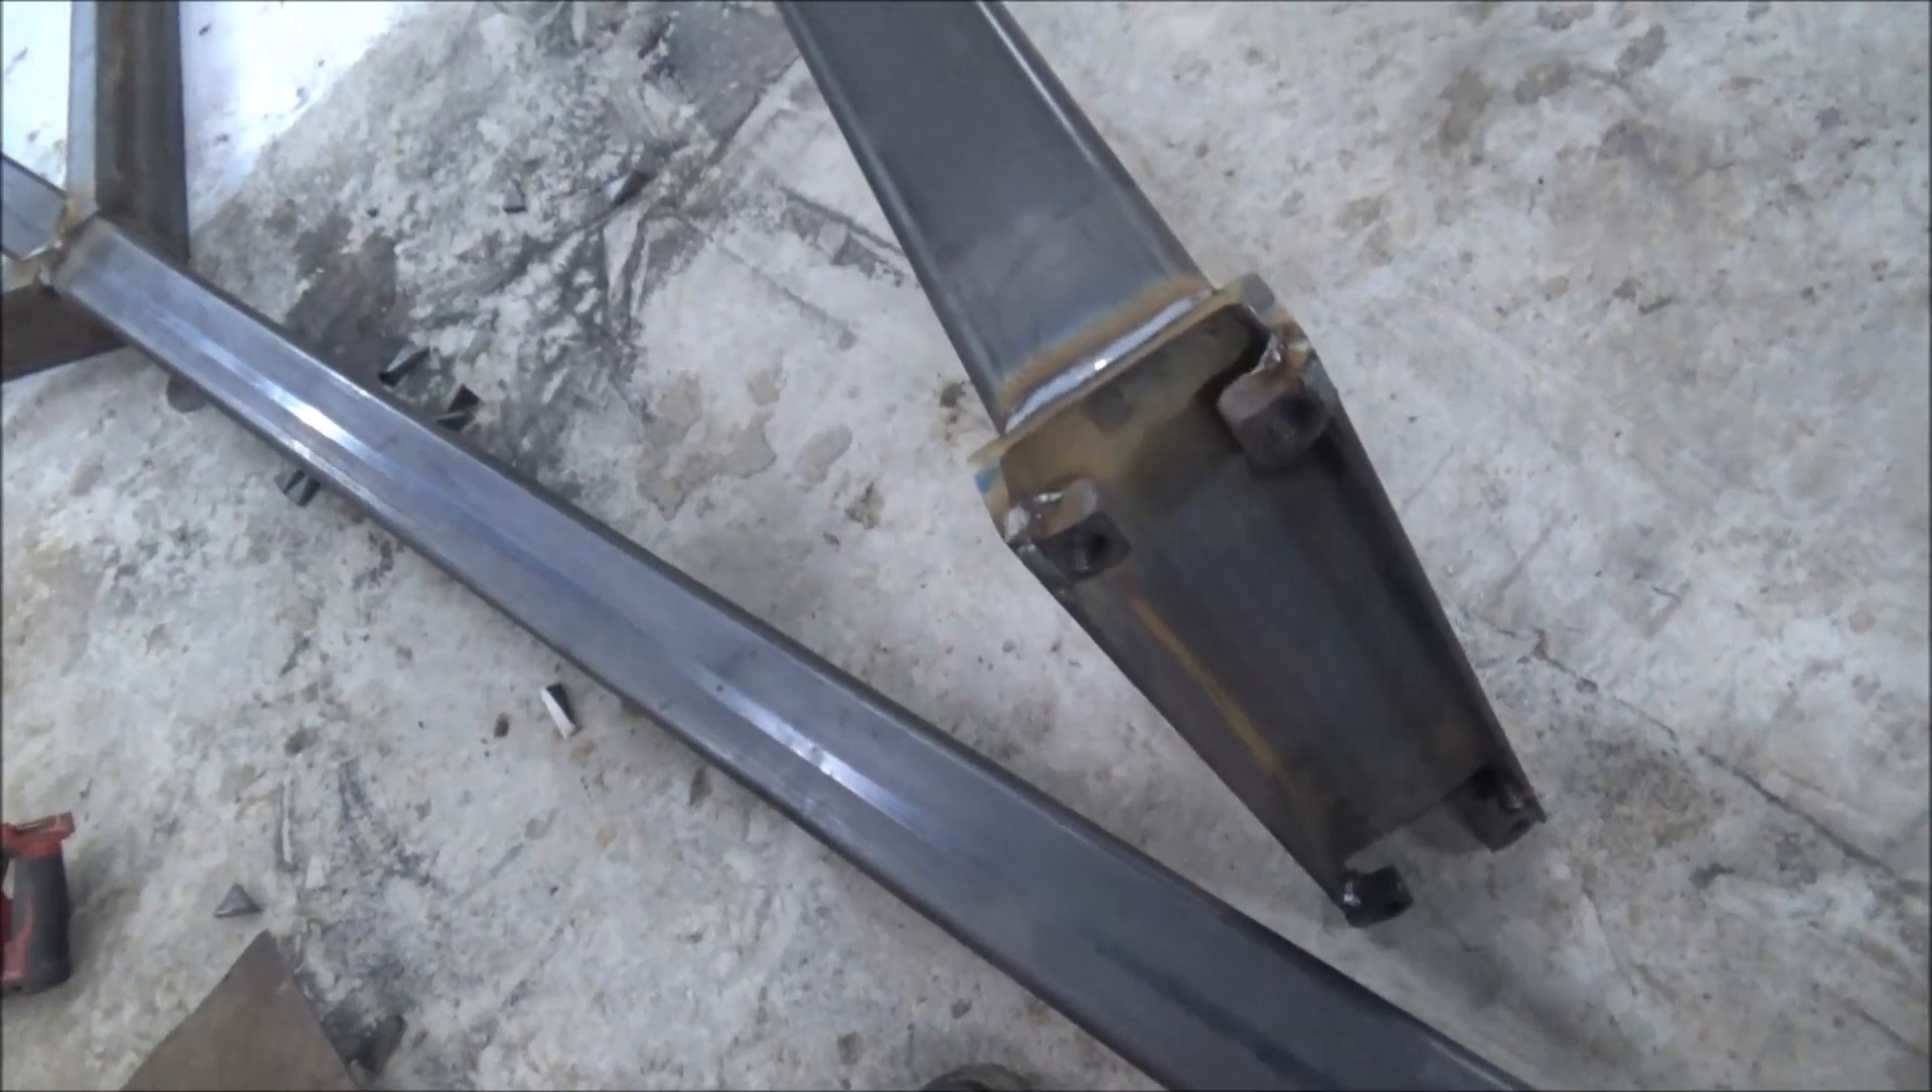We got my clamp nuts welded in on the top where the i -beam will slip through there.